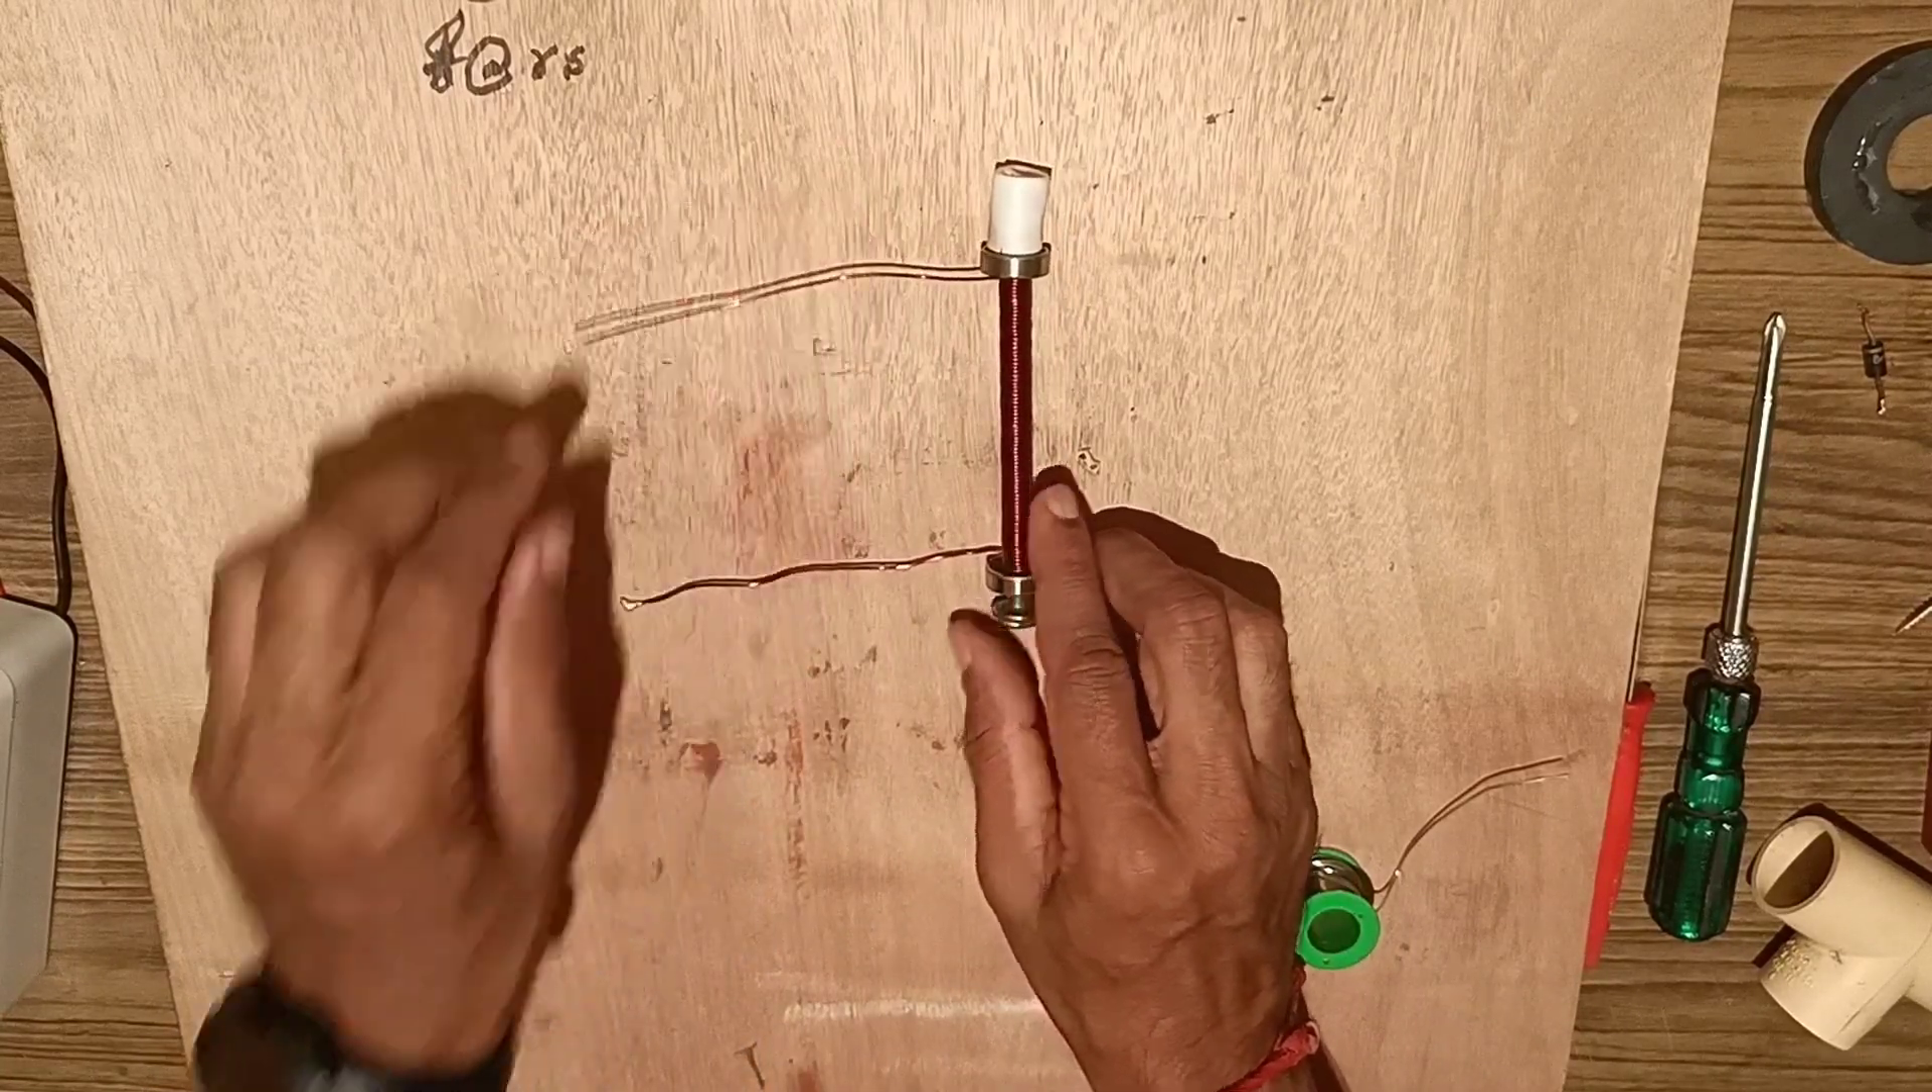So we have completed the windings.